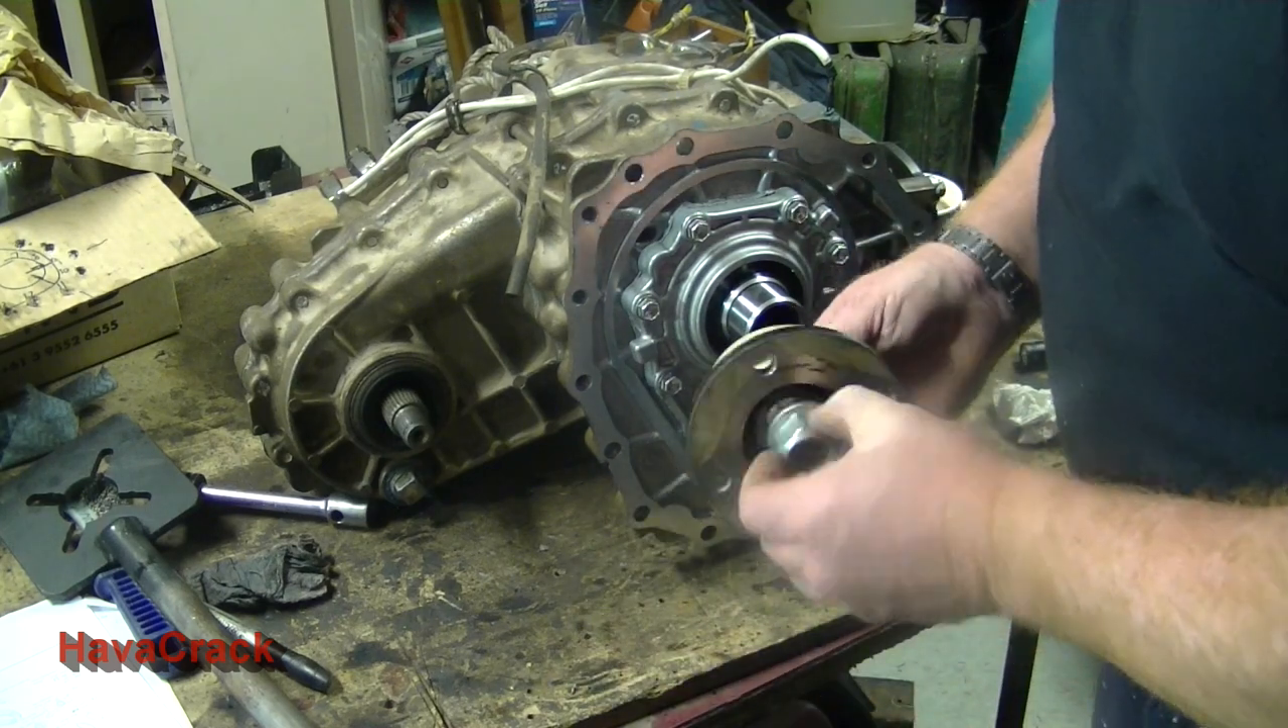Now it's time to start. What we've got left is to actually put the drive flanges on.